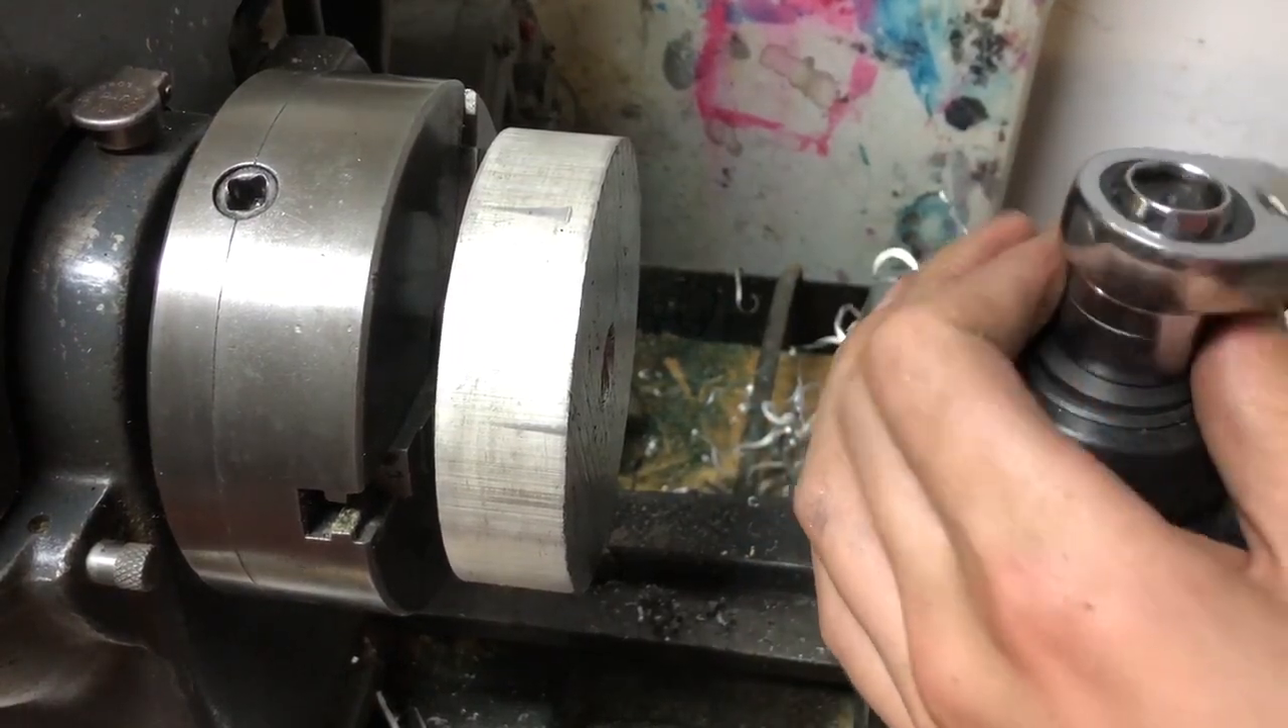Alright, I've just got the aluminum mounted in the chuck. The run out was actually a lot better than I was expecting.